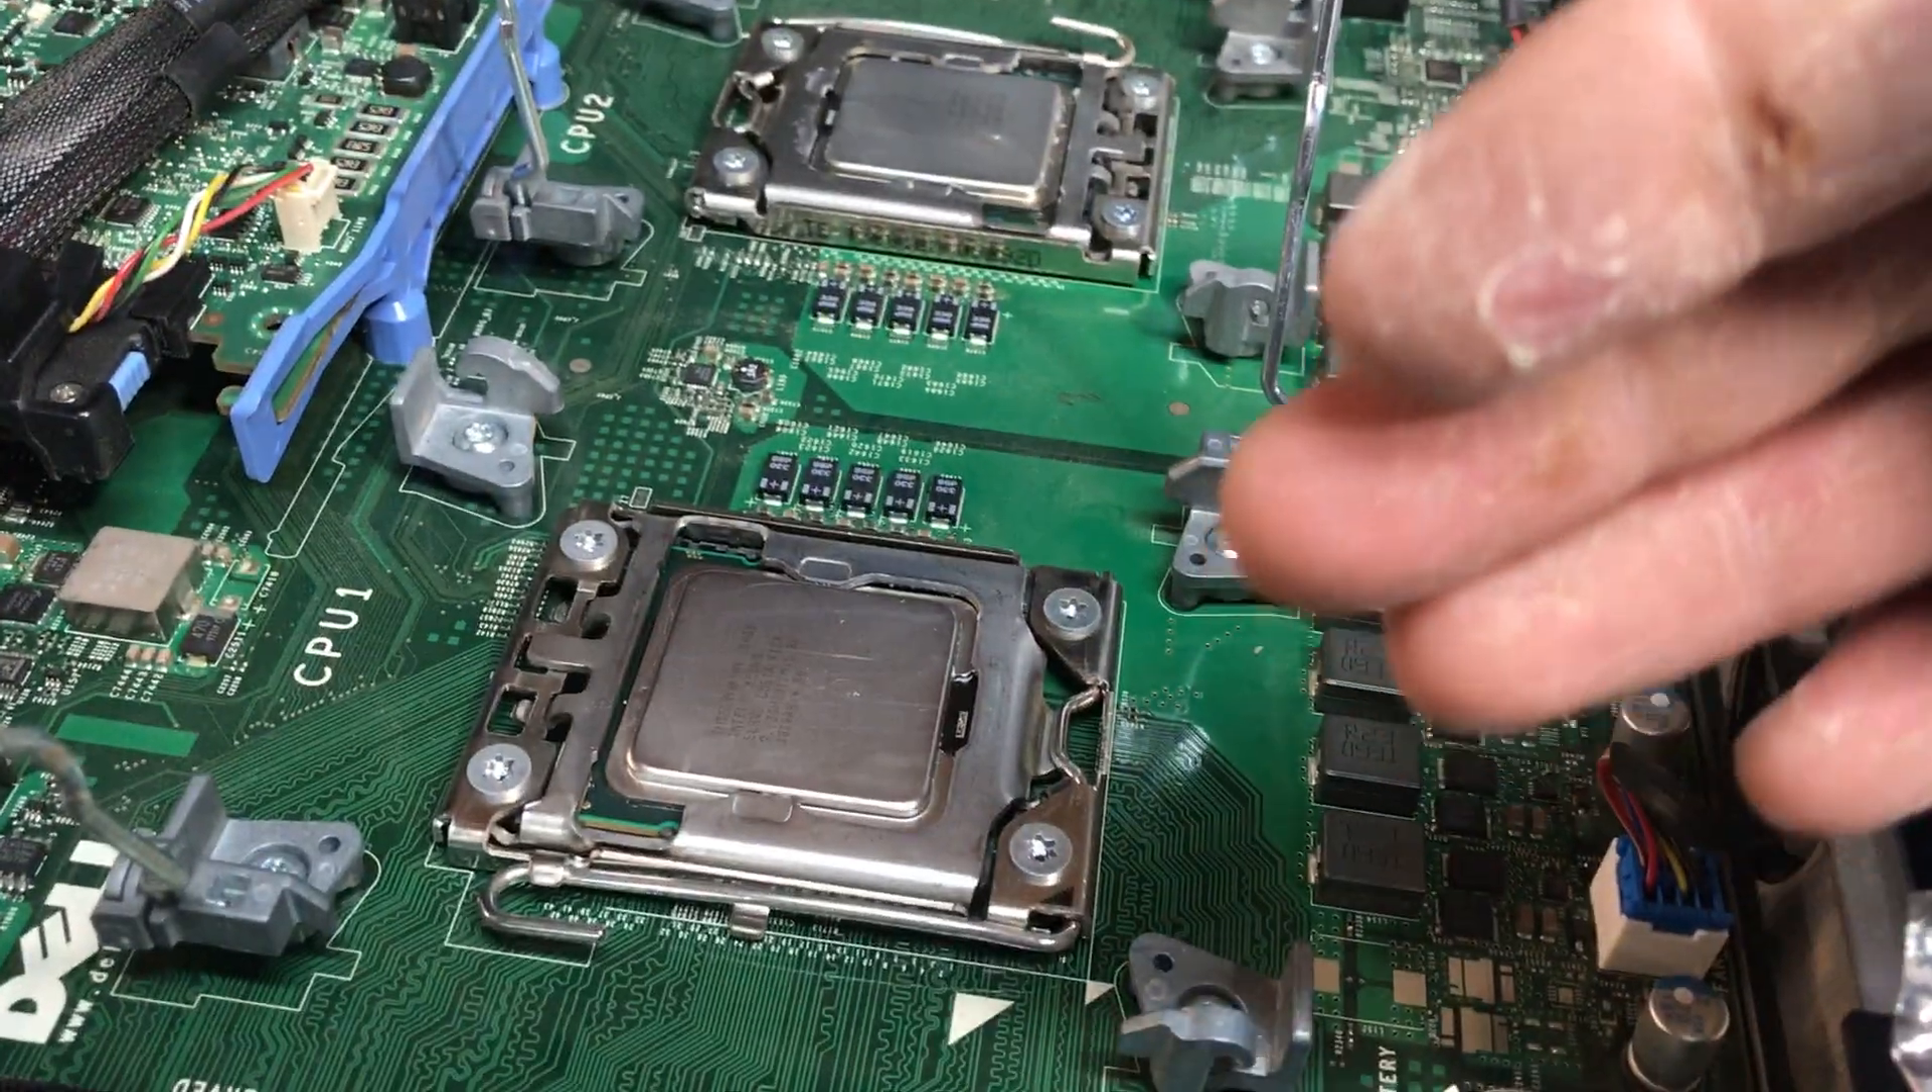Obviously we still need to put the thermal paste and the heatsink on but the chip is physically in place.